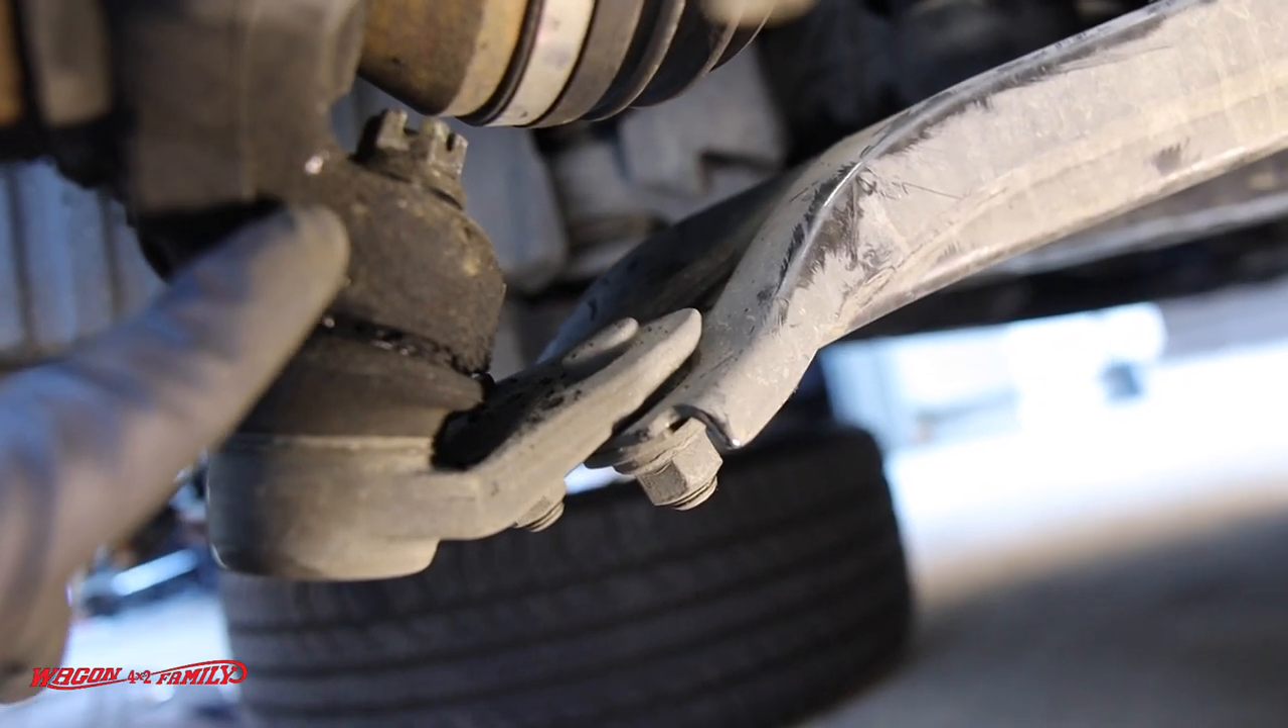You can't take the castle nut off because you can see the axles in the way.